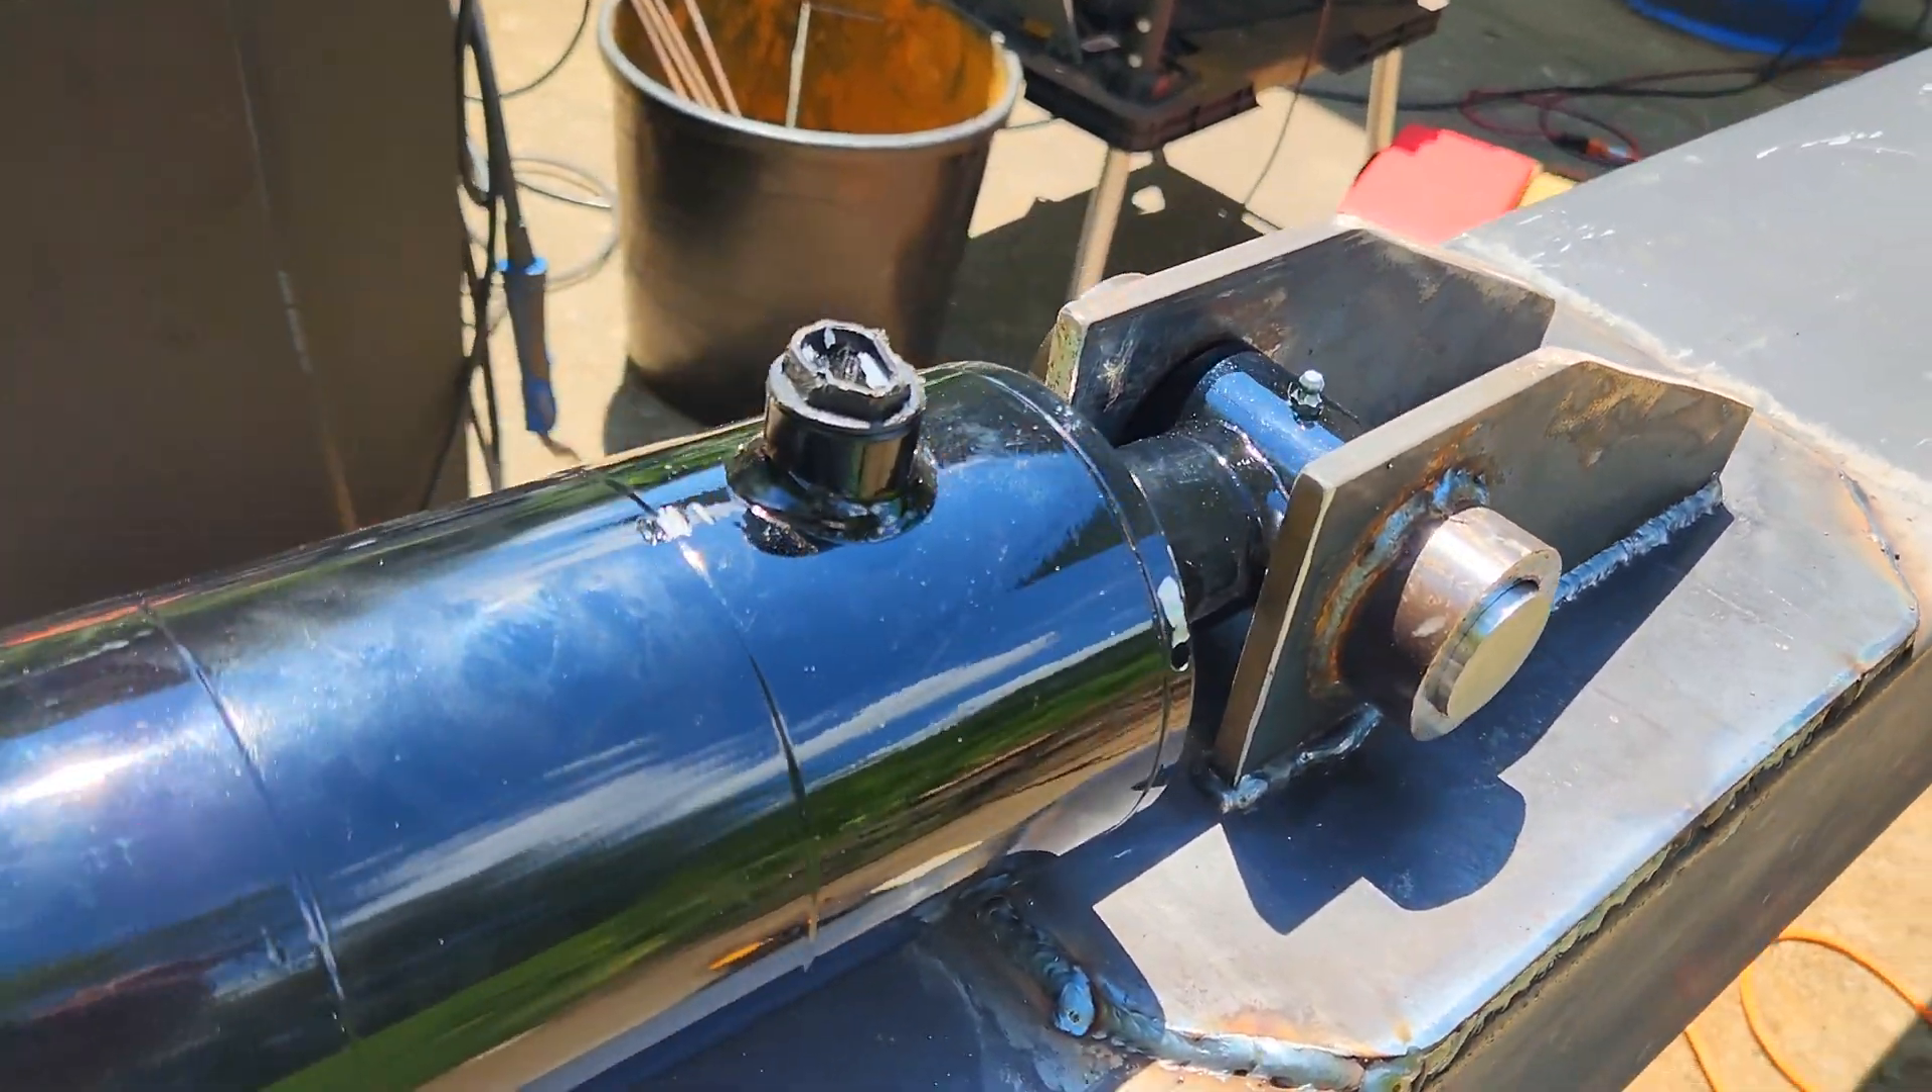So I got that pivot point welded on there.